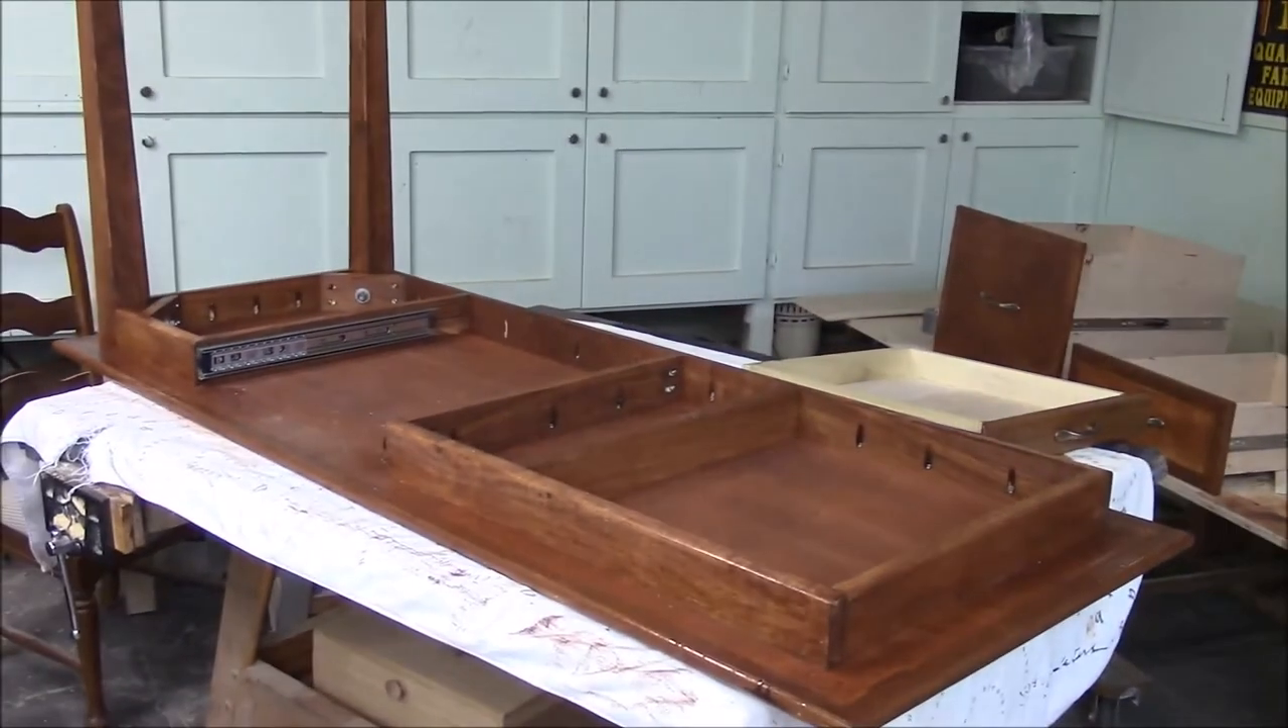Well, here's our whole desk all taken apart.